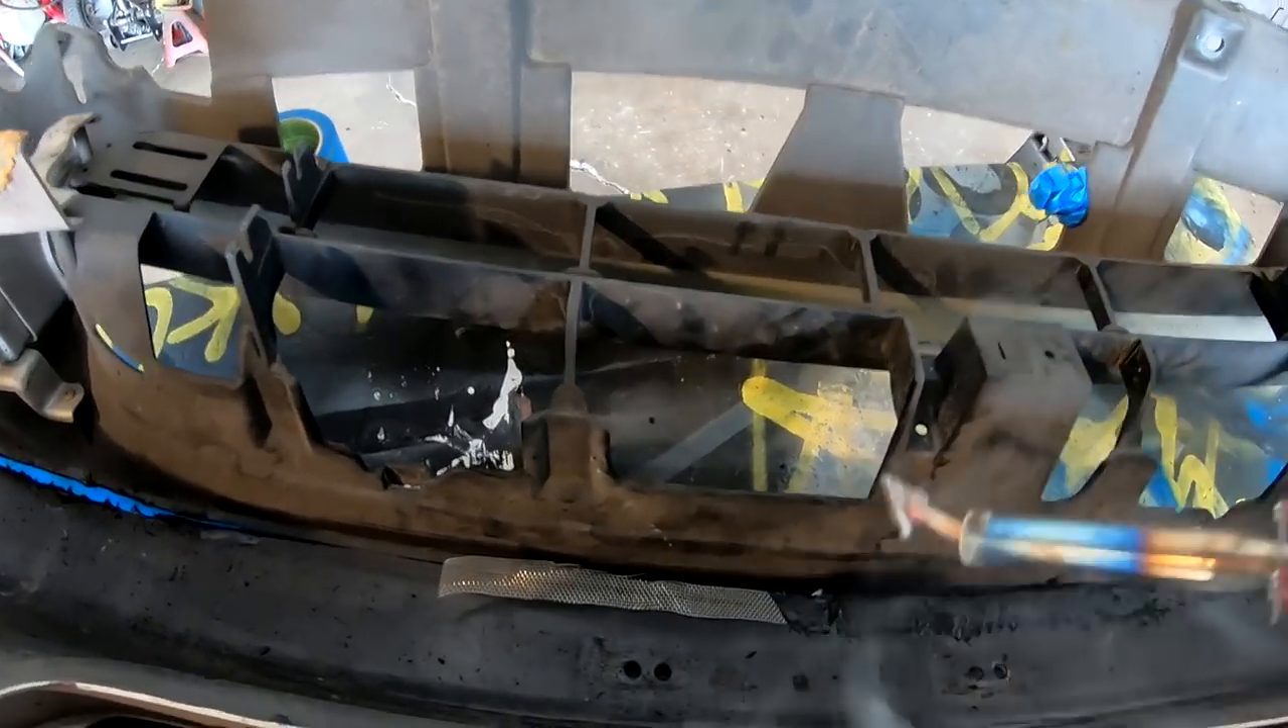So, what we do, the metal mesh is there. I have not added any material at all.